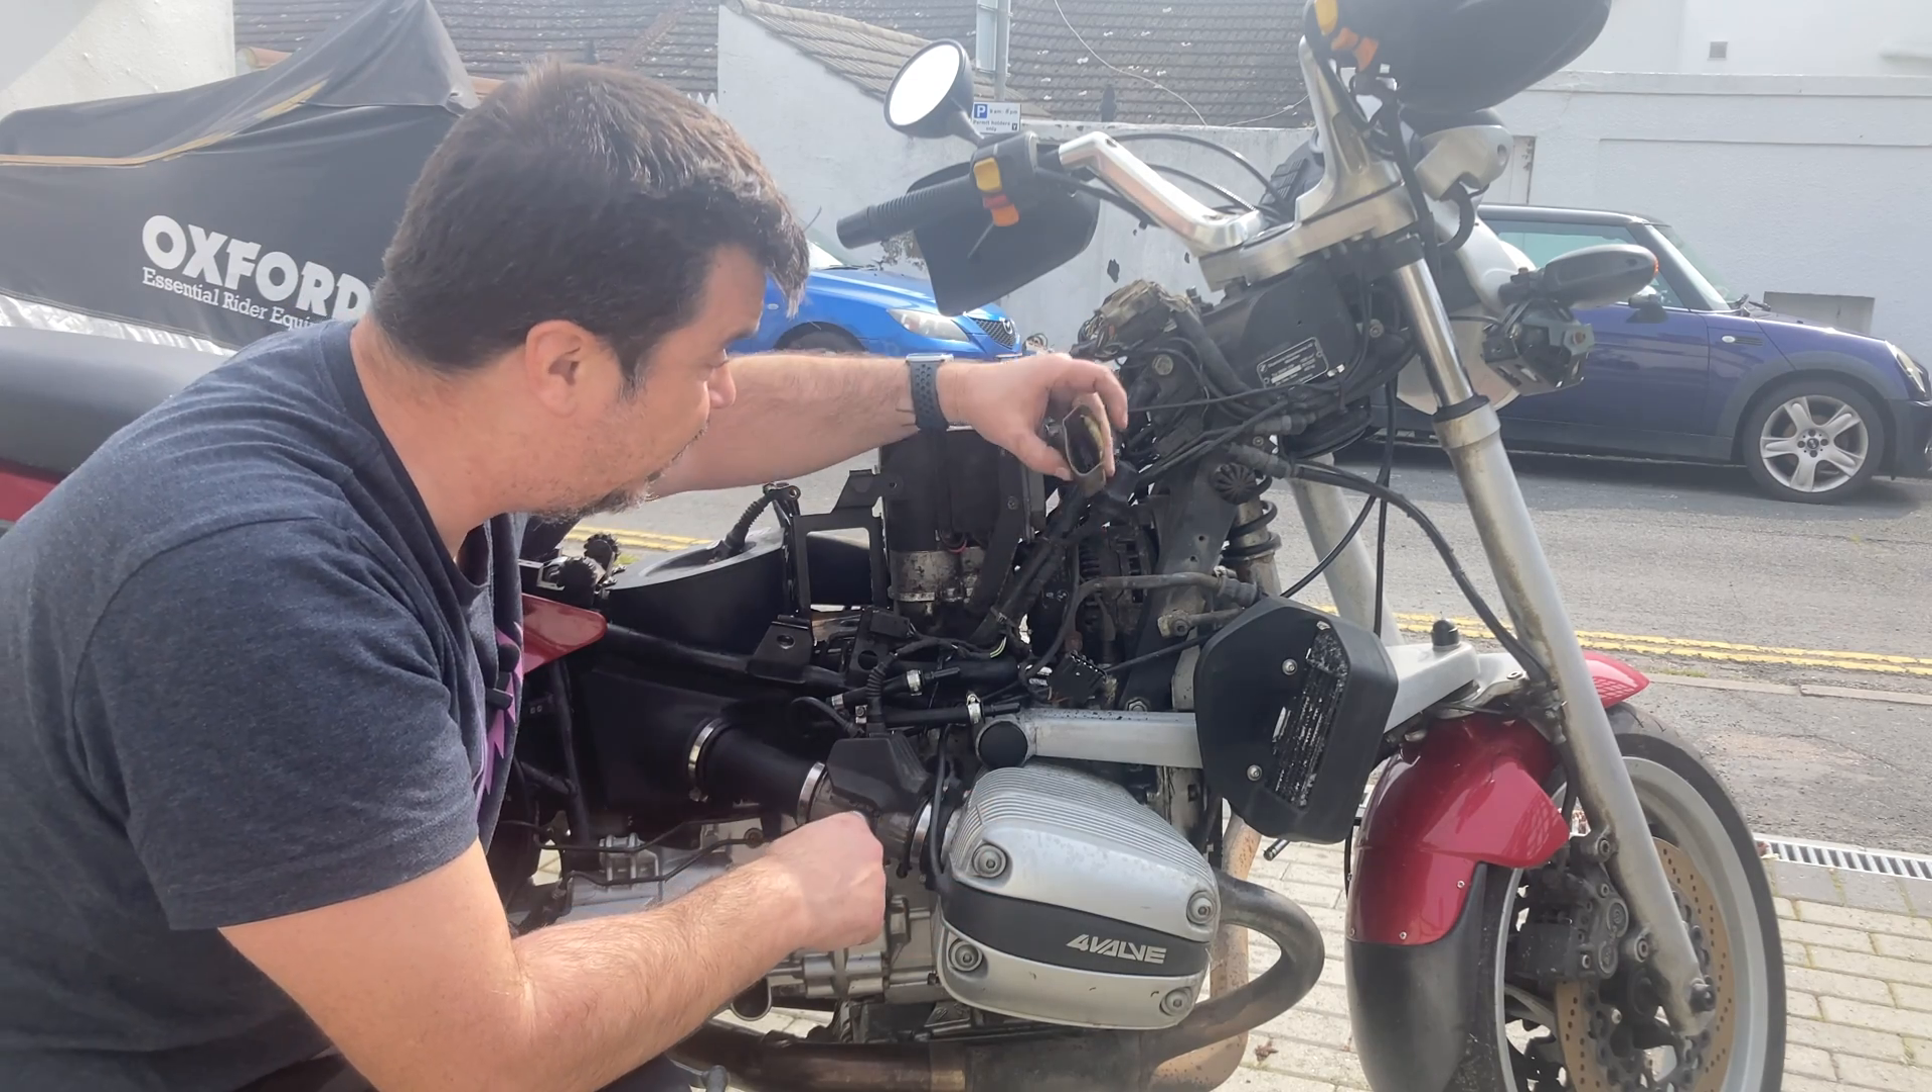I've got the tank all taken off.